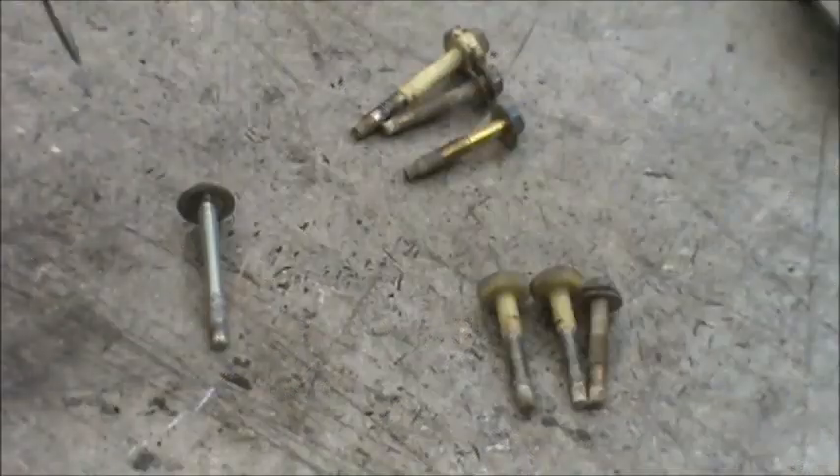Here's the seven quarter inch head bolts that we just removed.